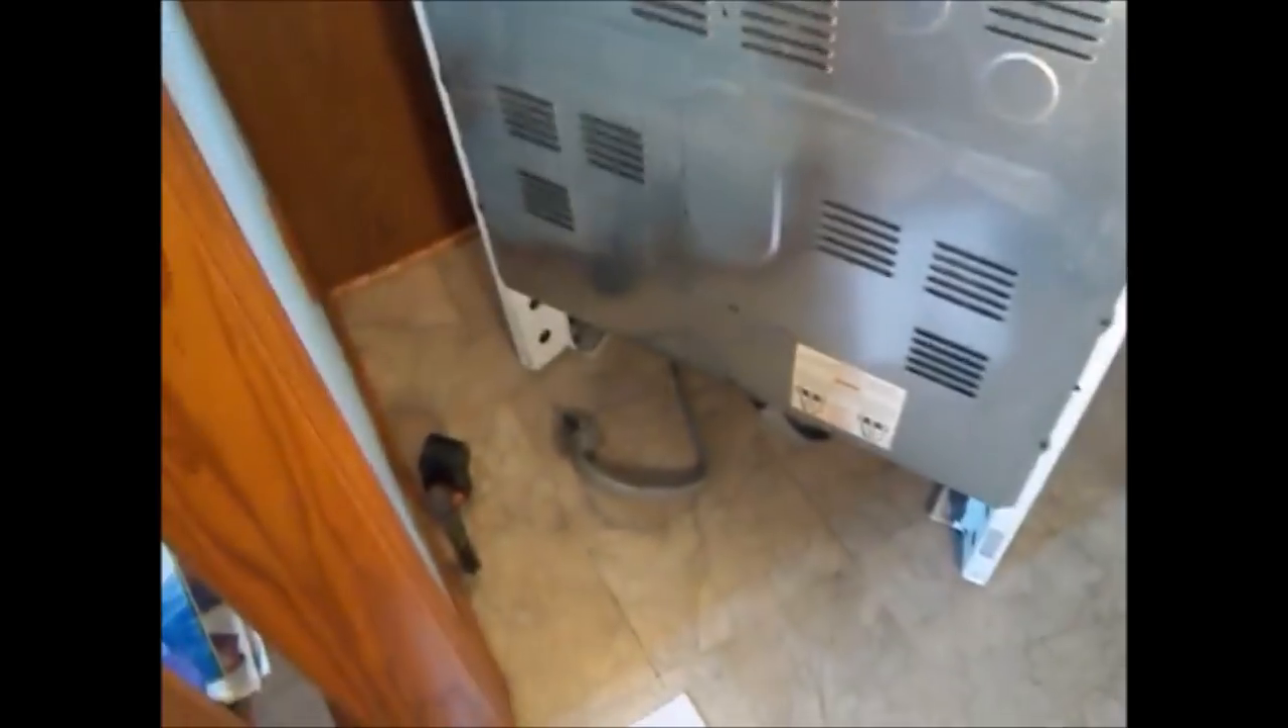We've moved the stove away from the wall we've unplugged the plug for safety.